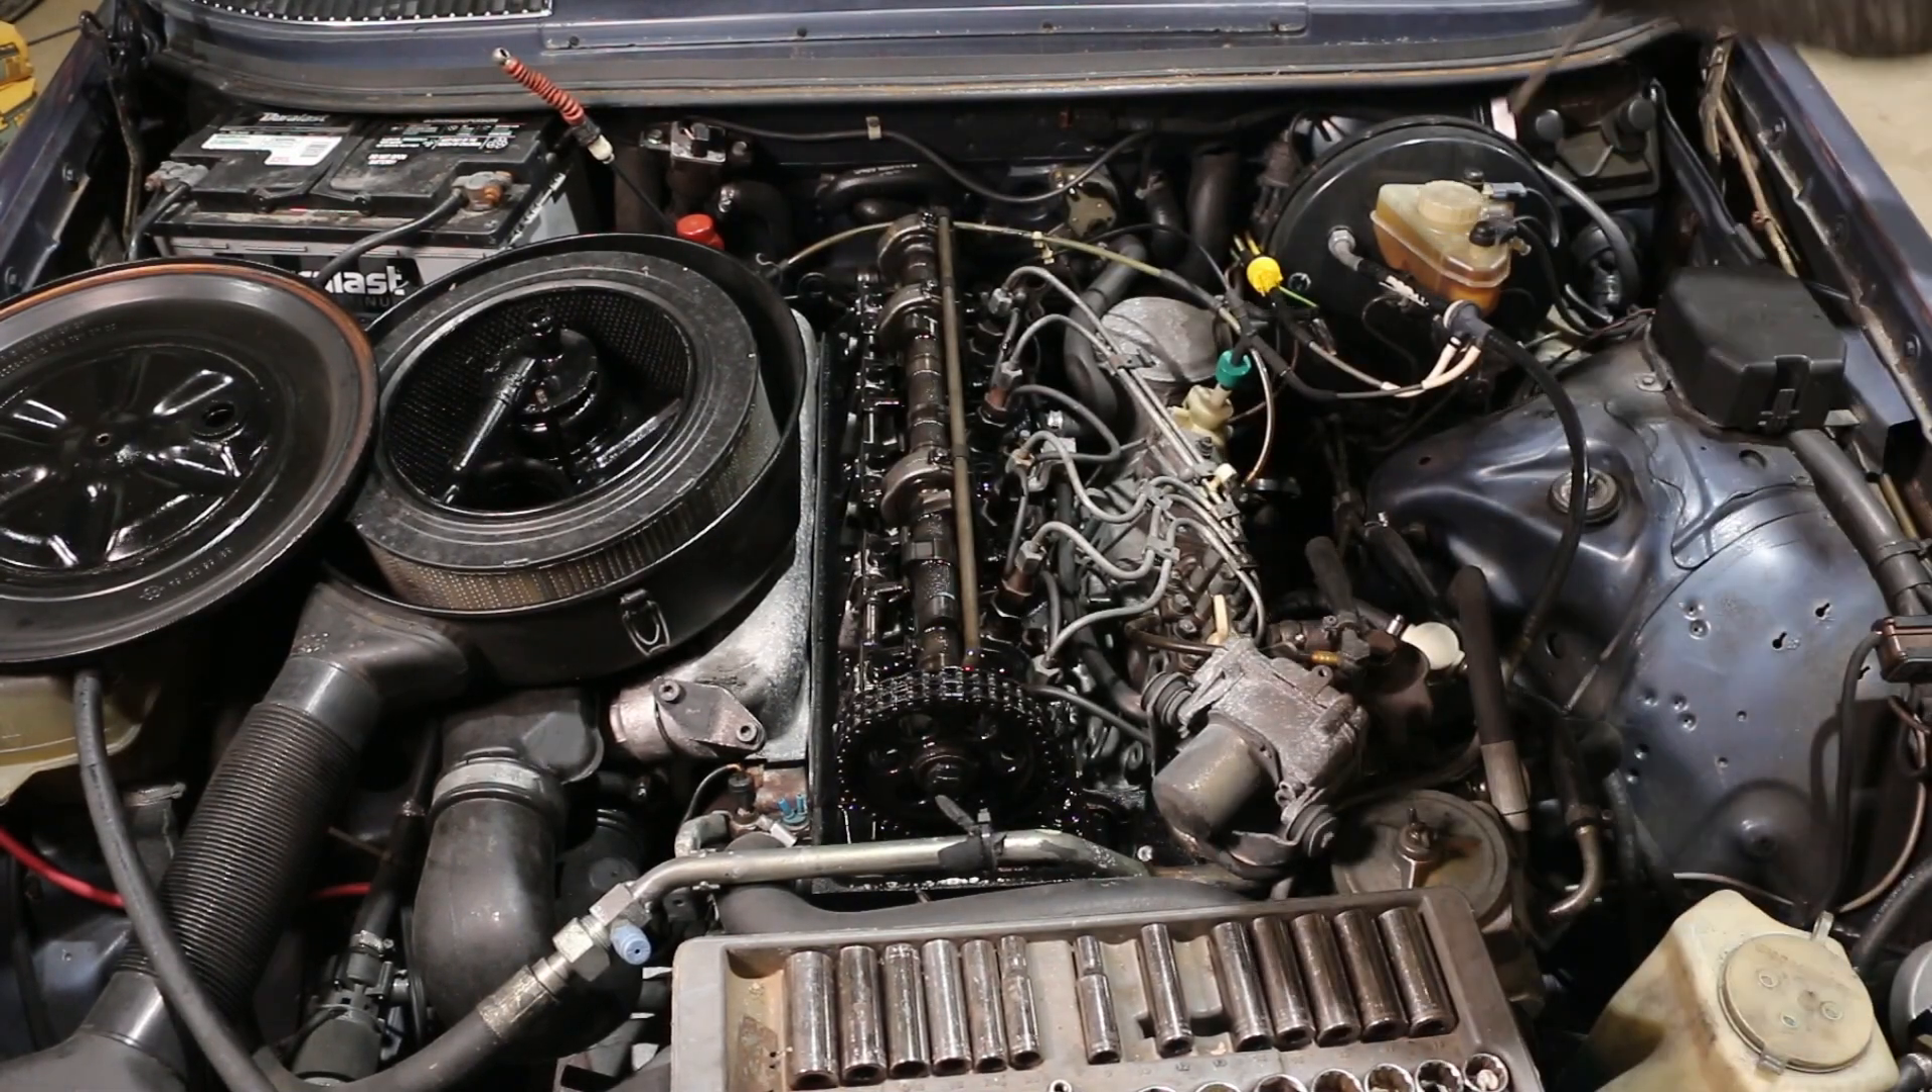There we have it. Our valve cover removed.